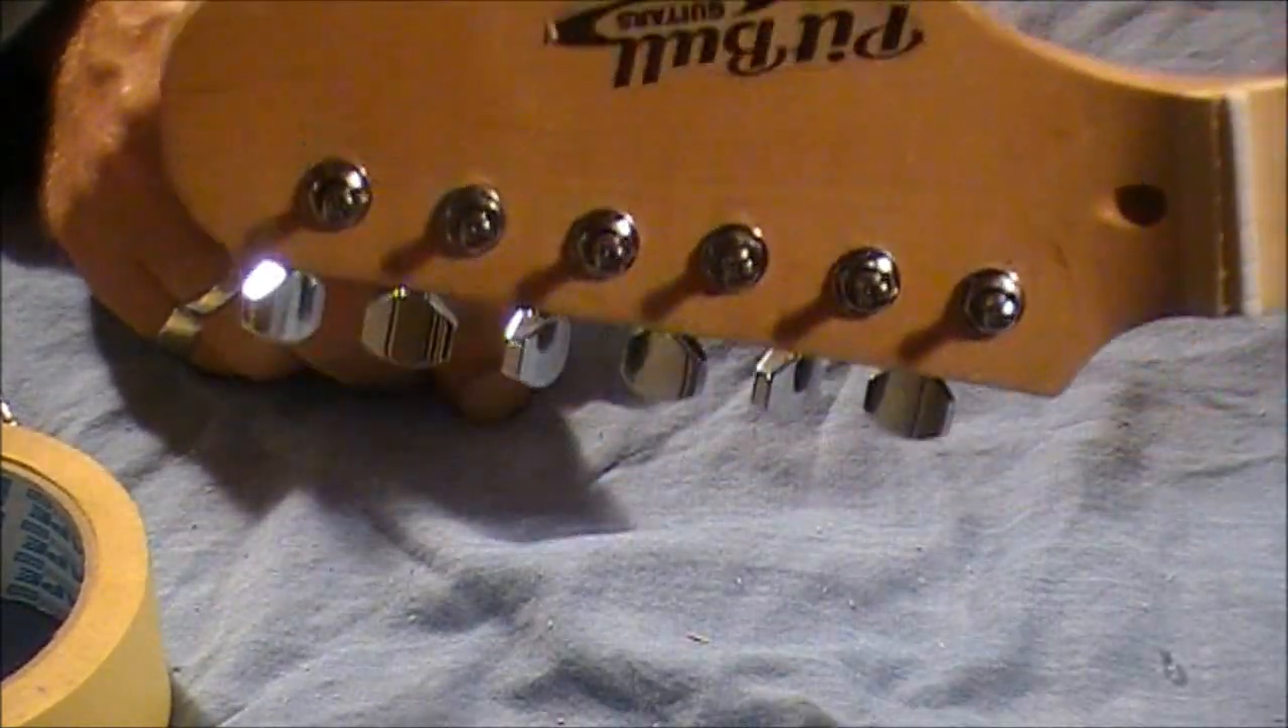That's your headstock set up completely.